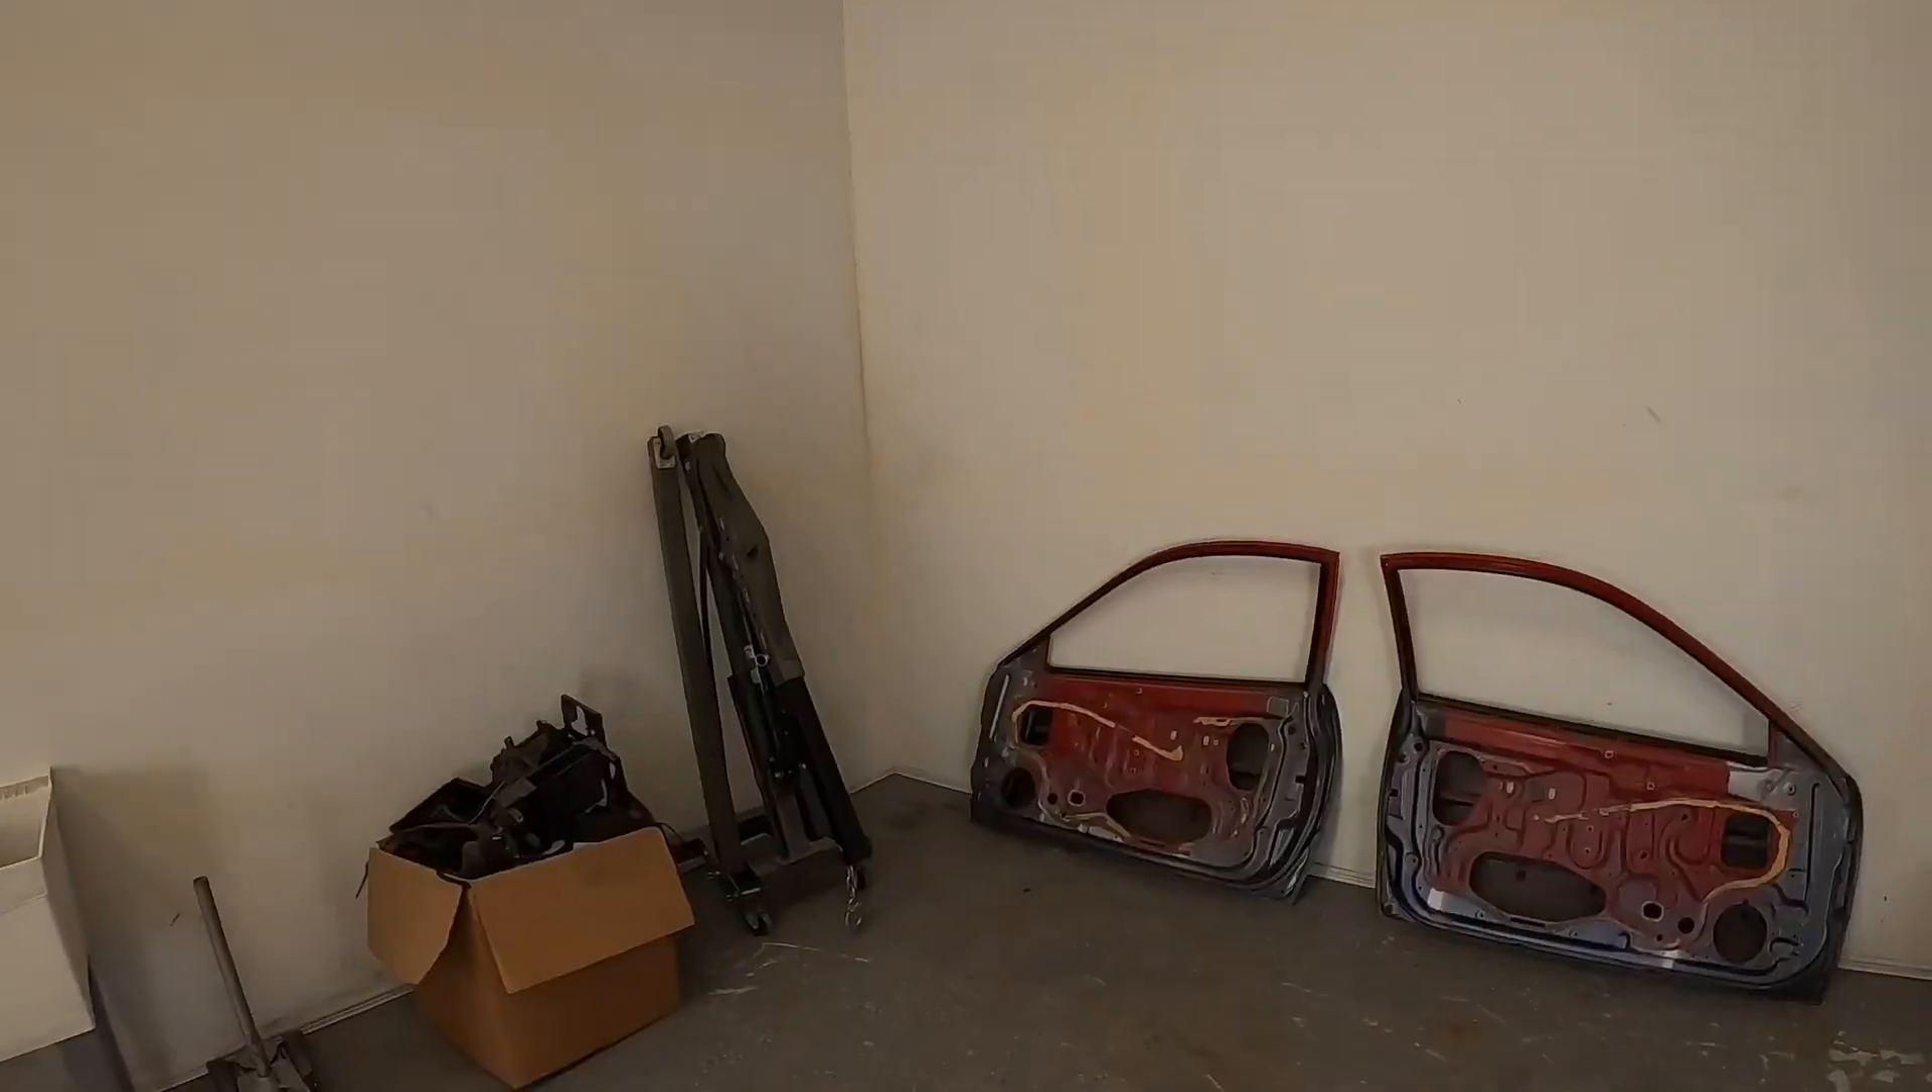We have the doors right there. They've already been pretty much skinned.